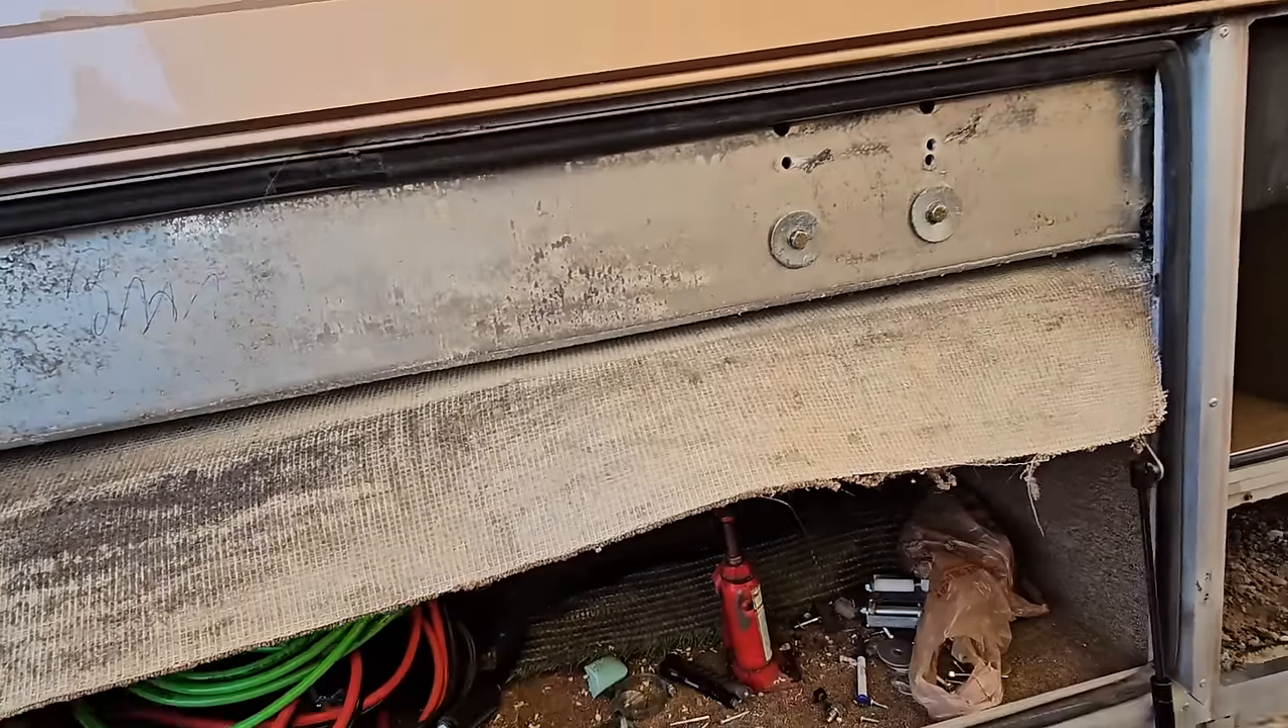I won't put the compartment door on yet.